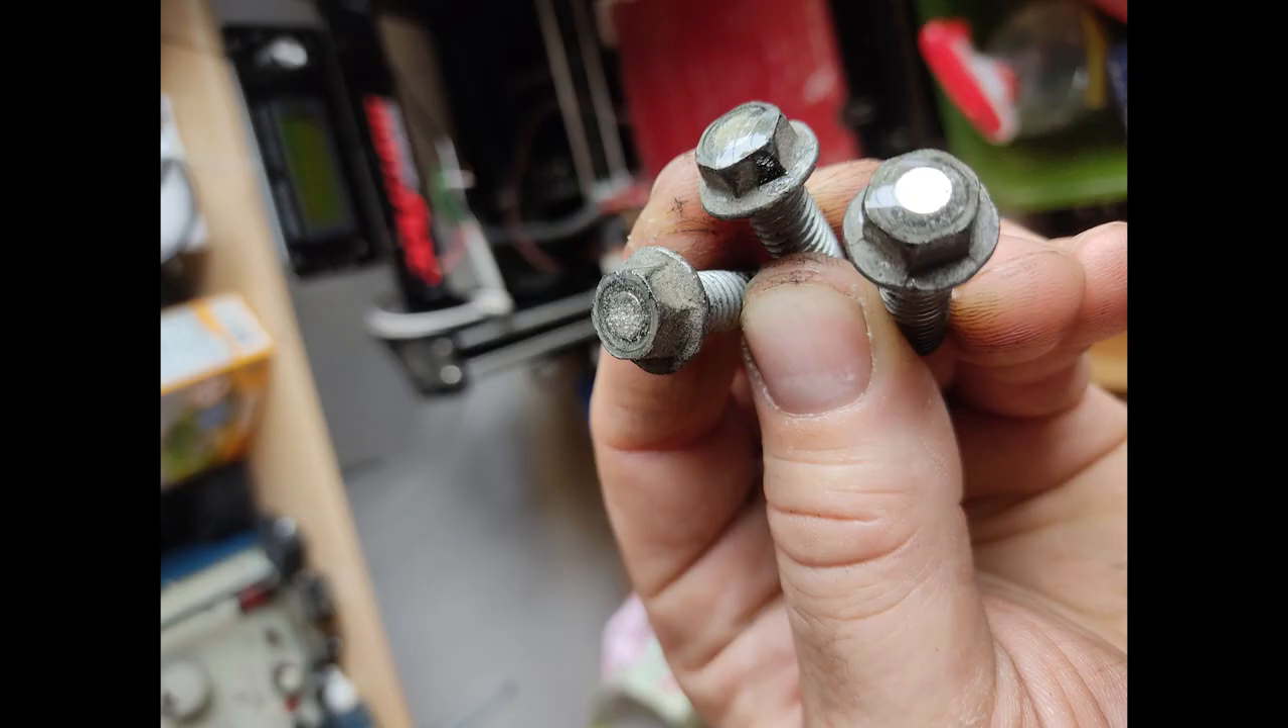Then I removed three bolts, drilled a little 5 mm hole in the head of each of them to make a seat for a magnet and glued magnets with an epoxy glue.